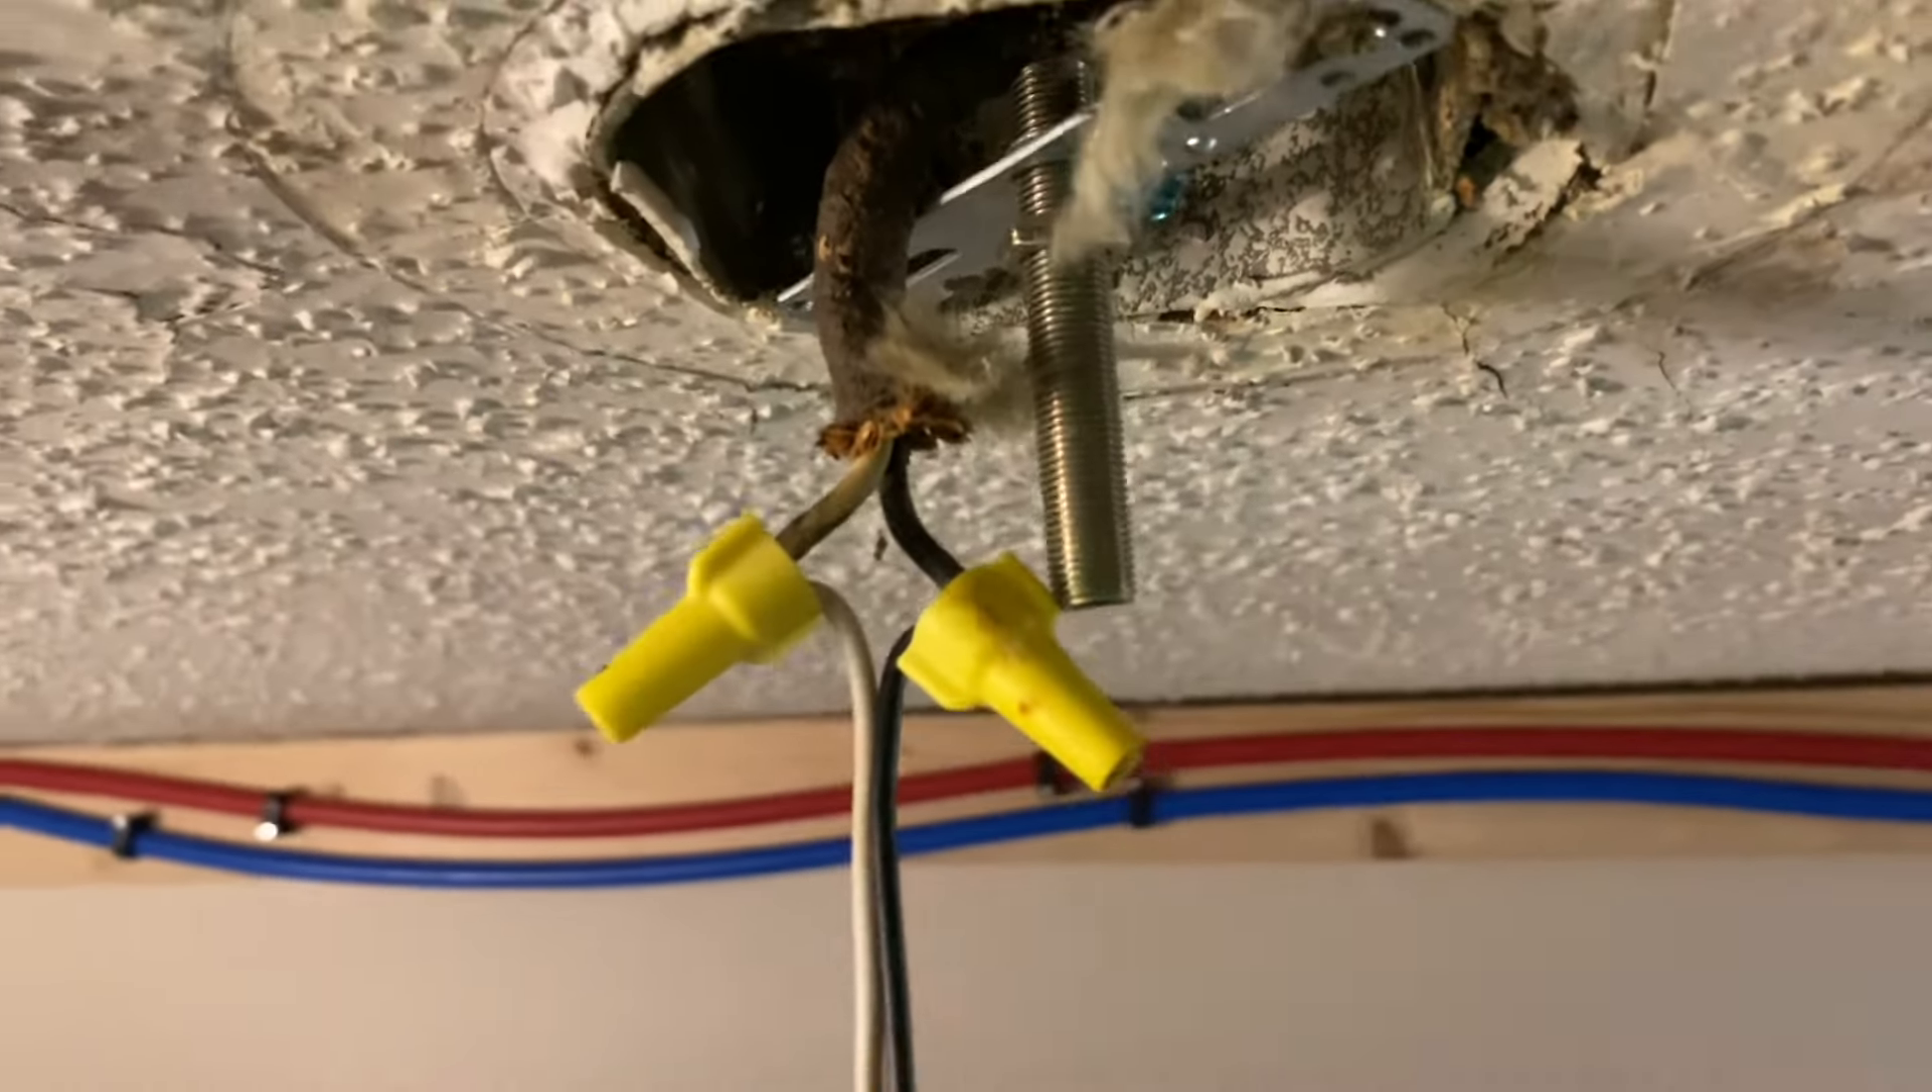So what we're going to do is you'll see the white wire is connected to the white. The black wire is connected to the black, just with the wire nuts.